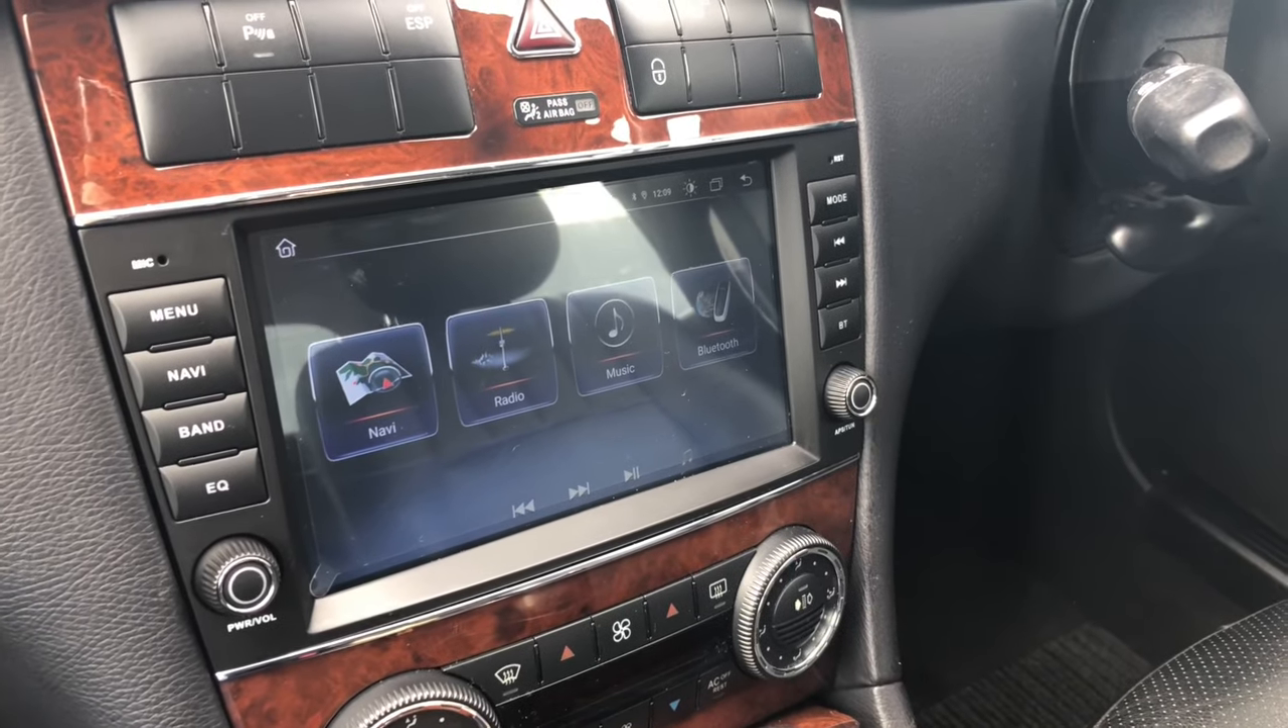I finished installing this Android head unit last night.